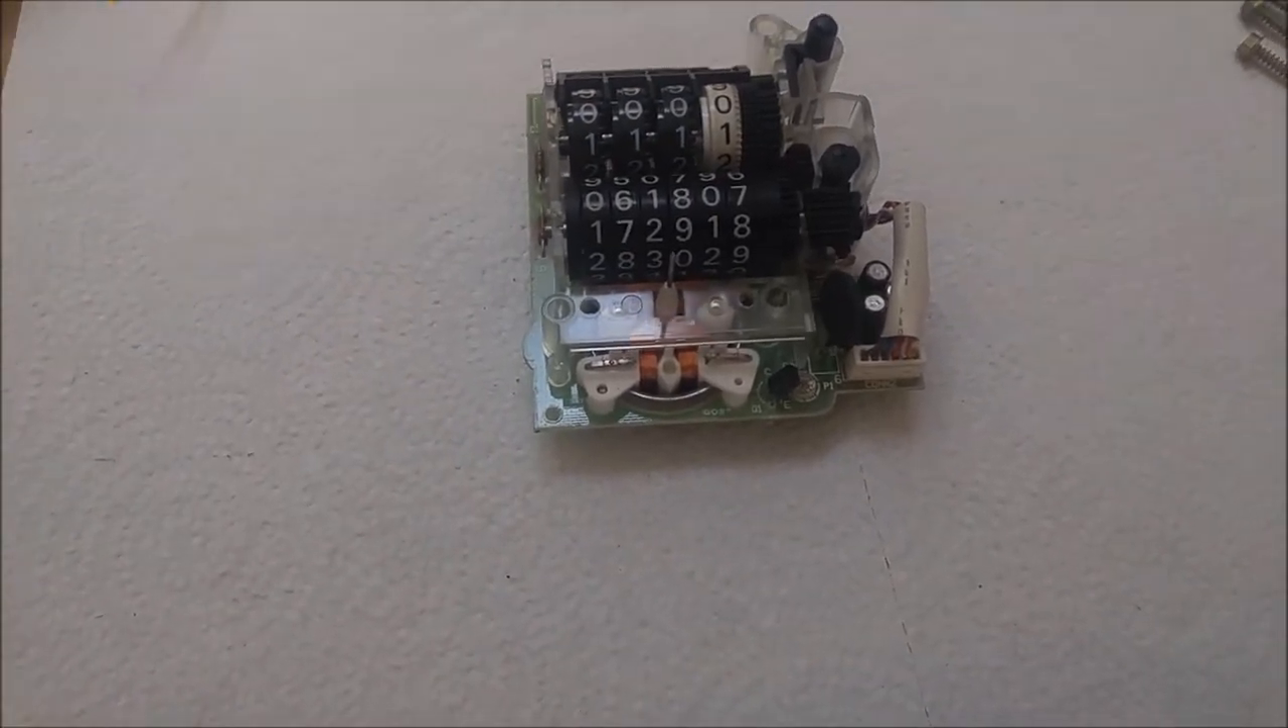We've removed the odometer assembly from the whole speedometer assembly, at least the face of it here.